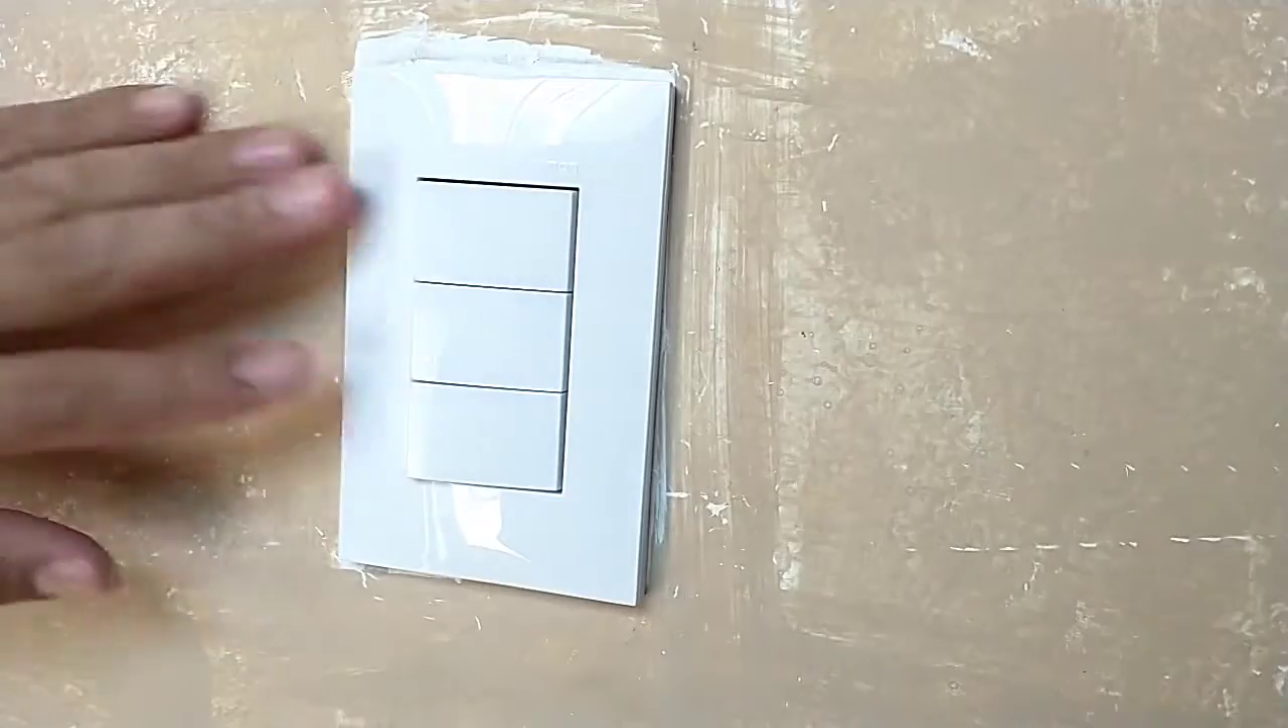La tapa solo se pone empujándola y quedó listo.